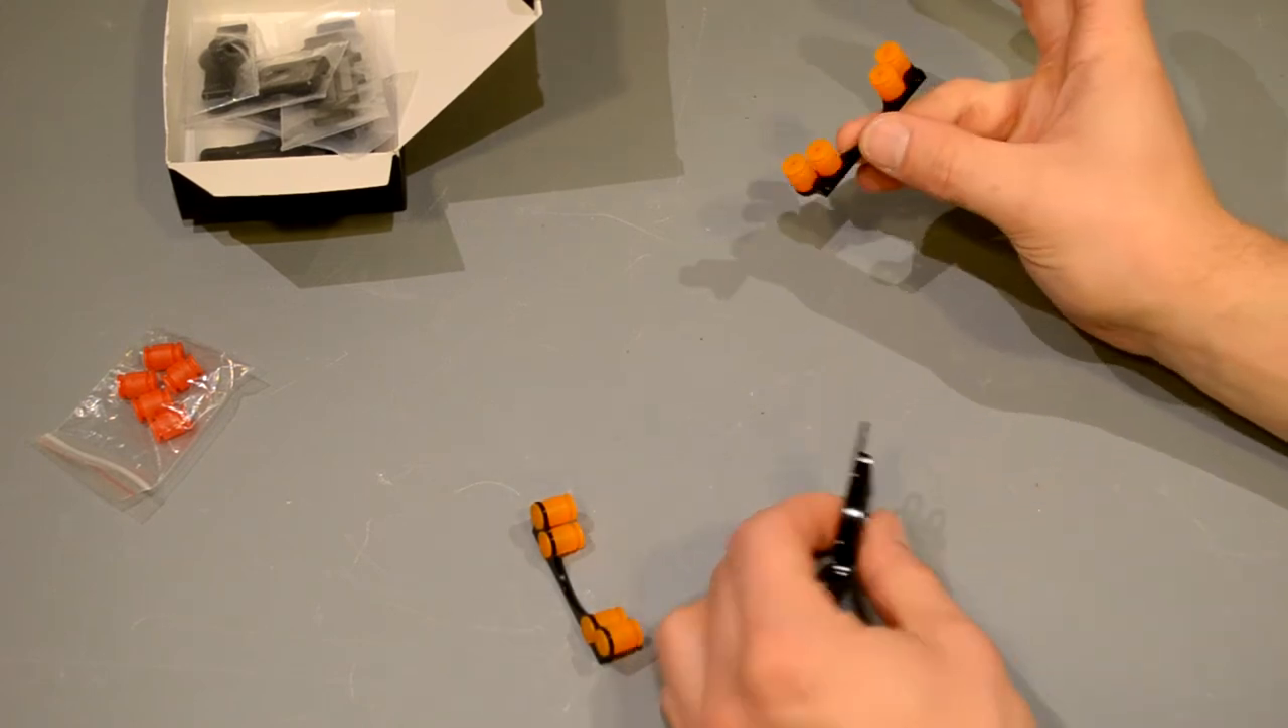So now that we've got the dampening little cylinder things installed on the brackets that go onto the frame, I should show you guys how these fit into place.